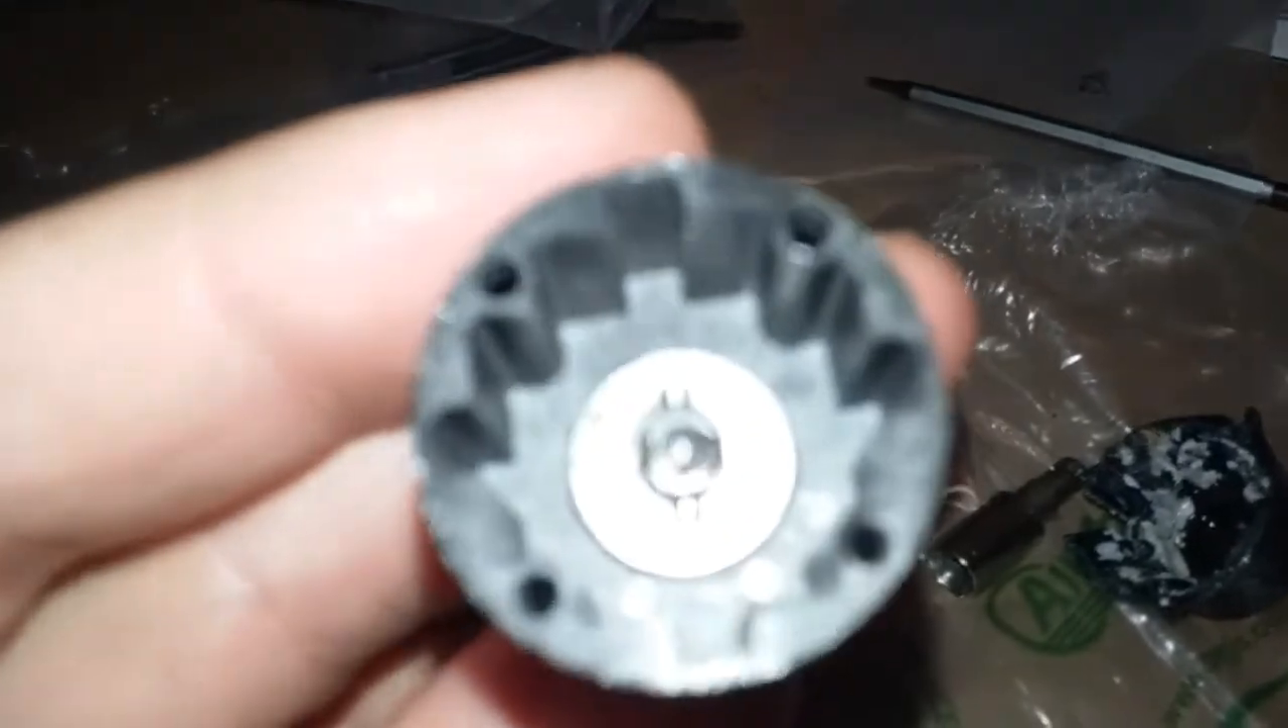So I got that washer in place down there.